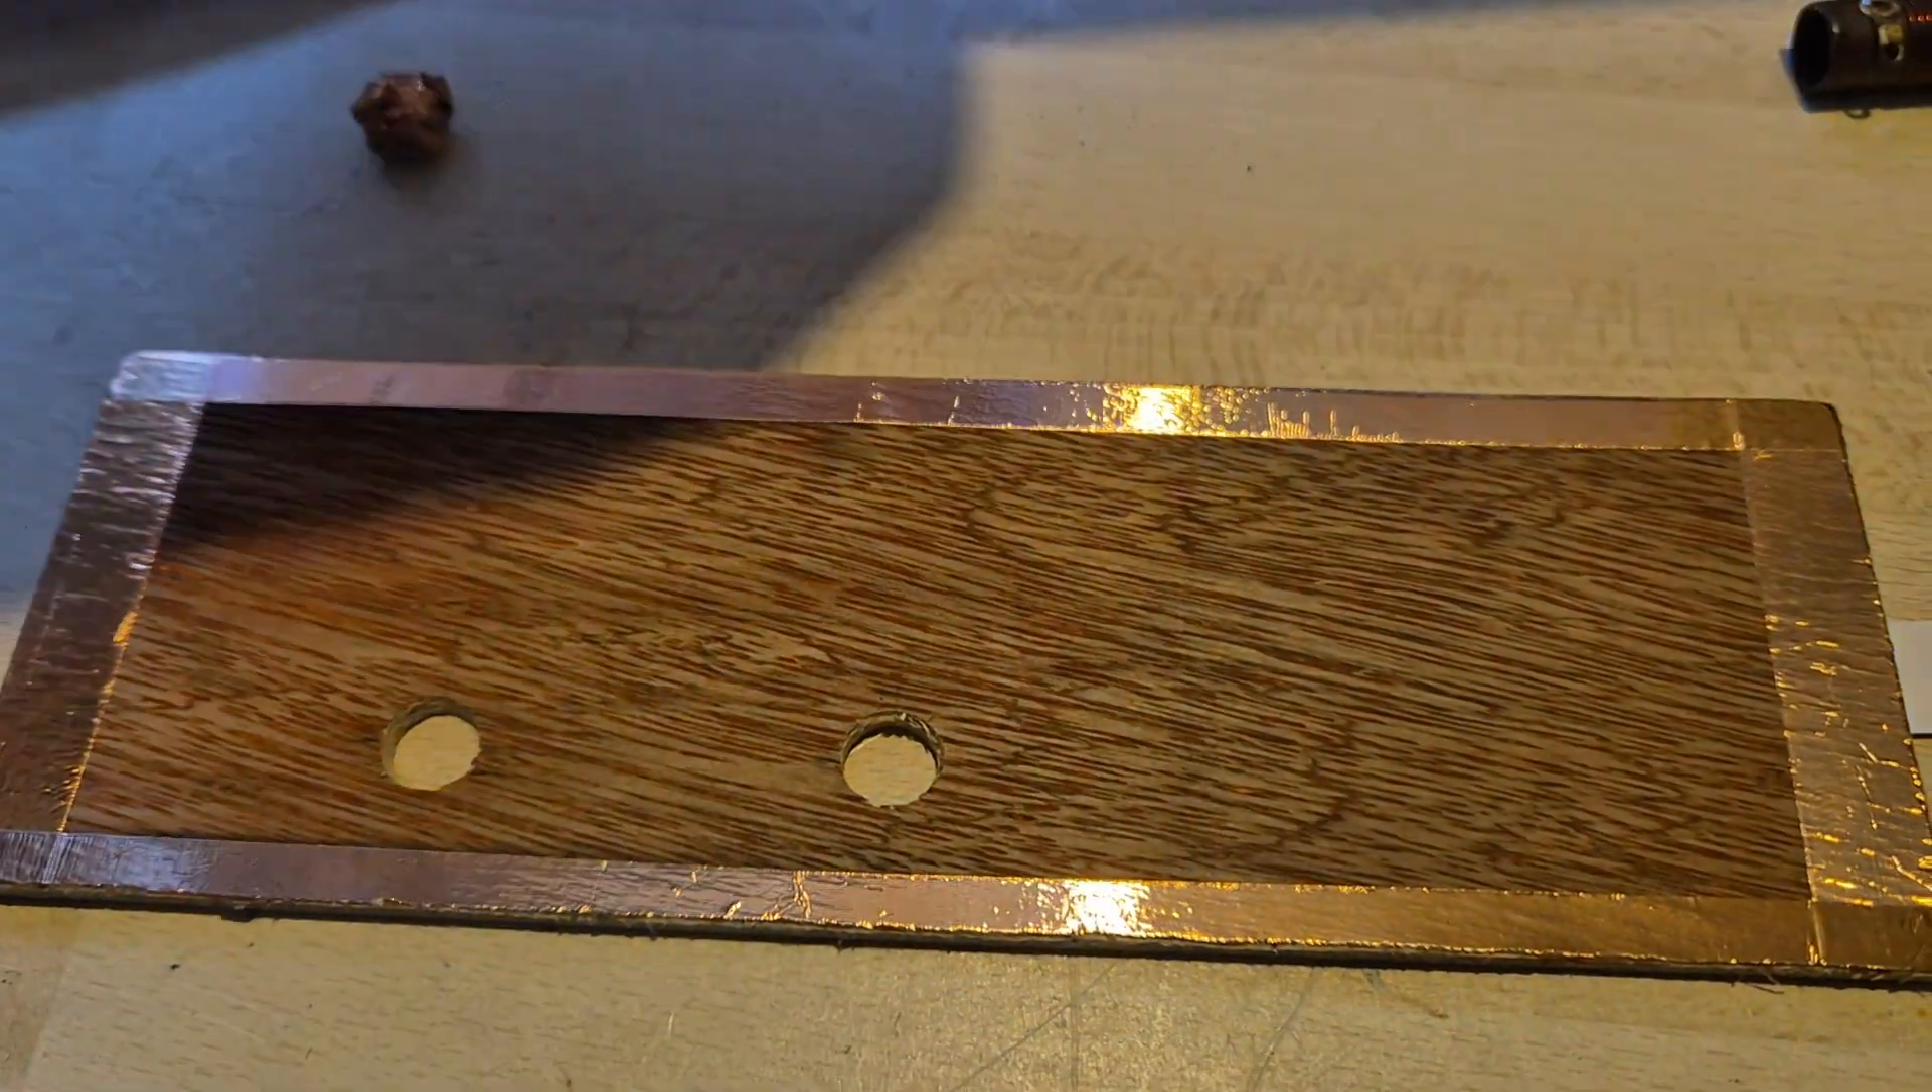I've used some of this copper tape and put it round the edge to give me a ground plane round the edge.